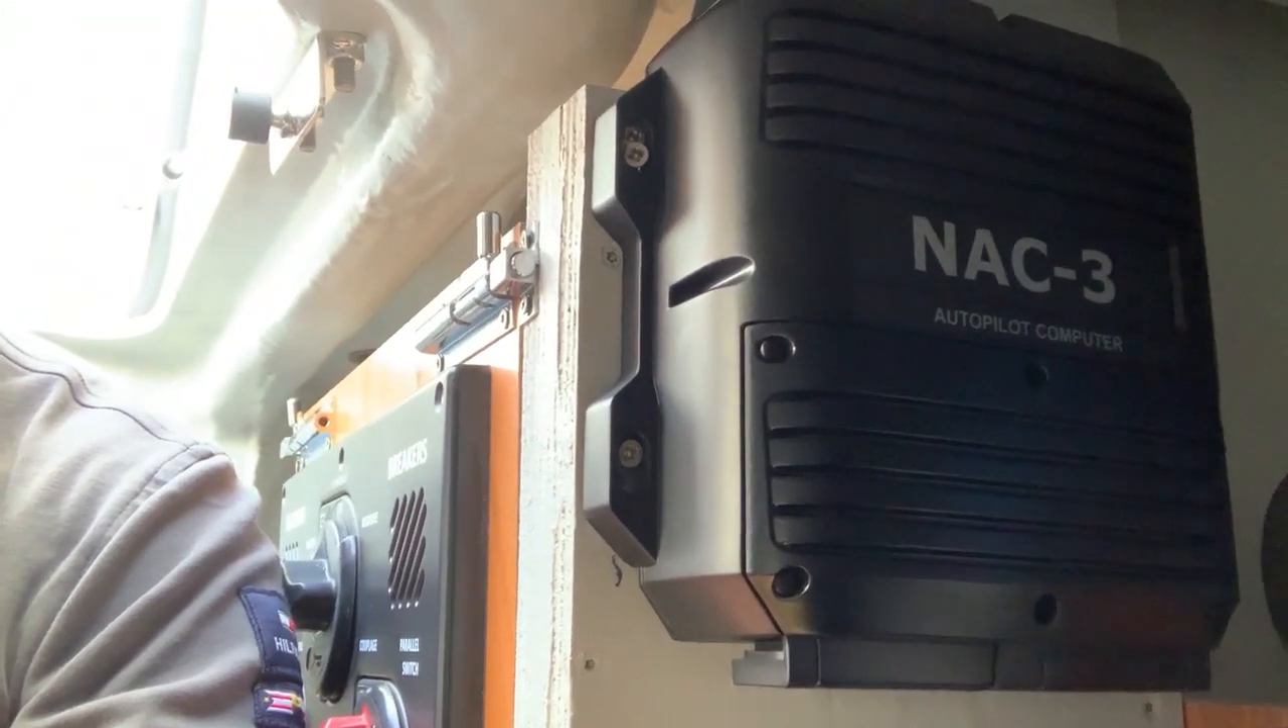So, der Computer hängt an der Wand.